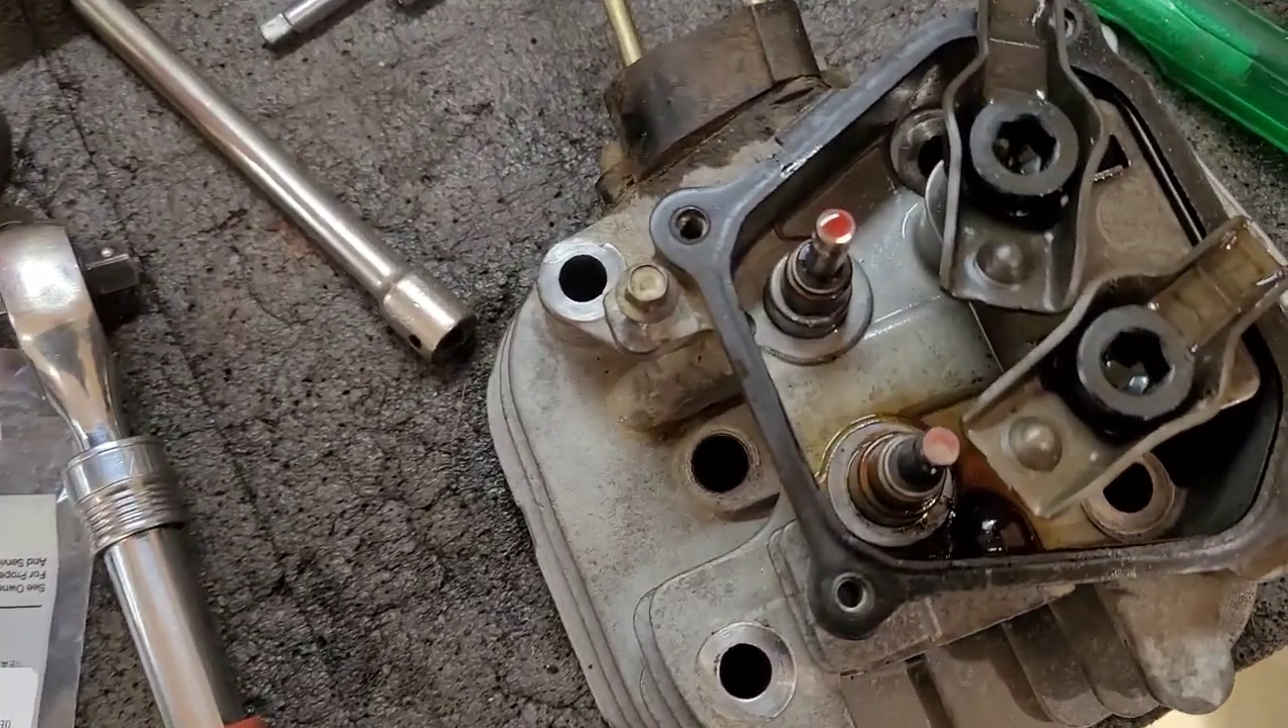Just got the valves installed here.